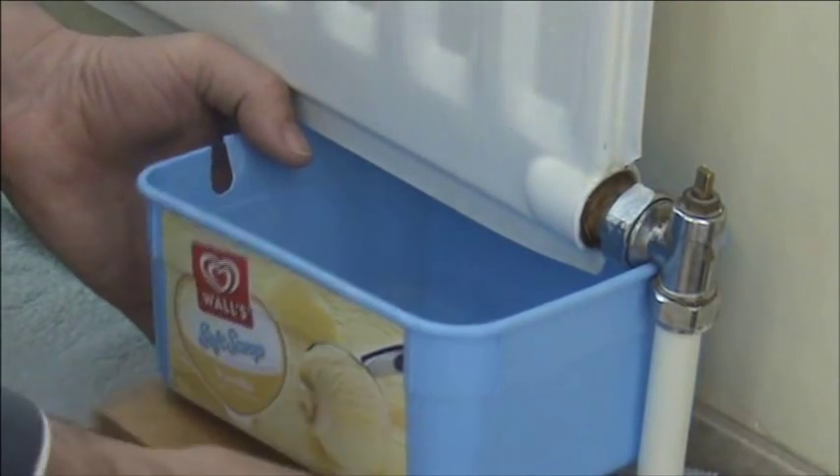Sometimes it is worth cutting a slot into the side of the tub to help it fit but in this occasion it fits onto the radiator valve perfectly.